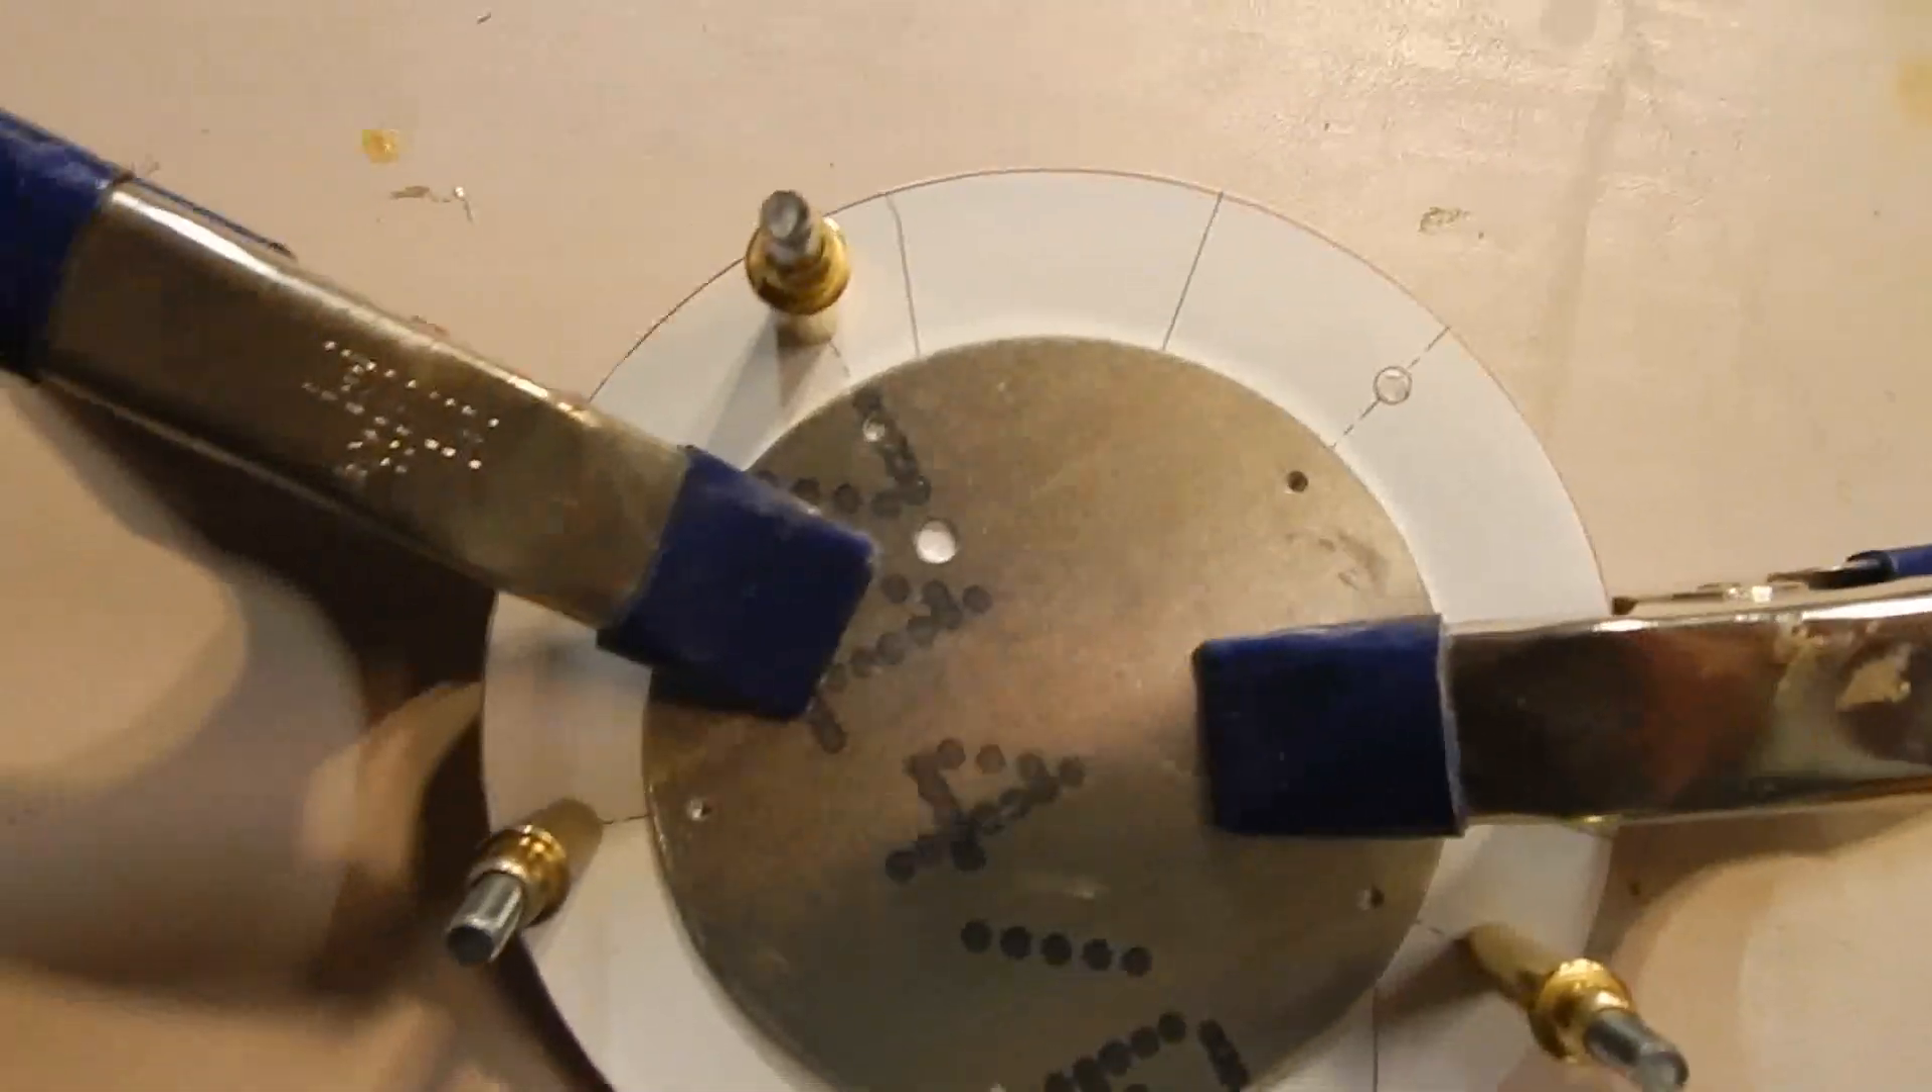Then I clamped the three -inch doubler onto the template.